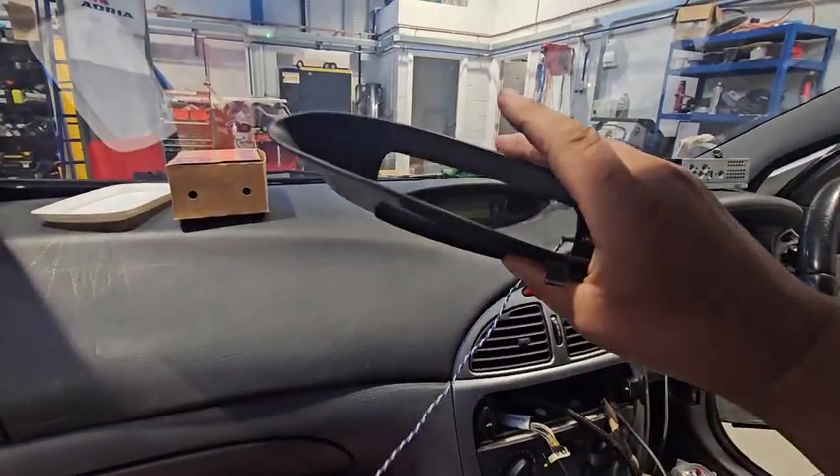Right, now, I did pull the plastic trim off around here.